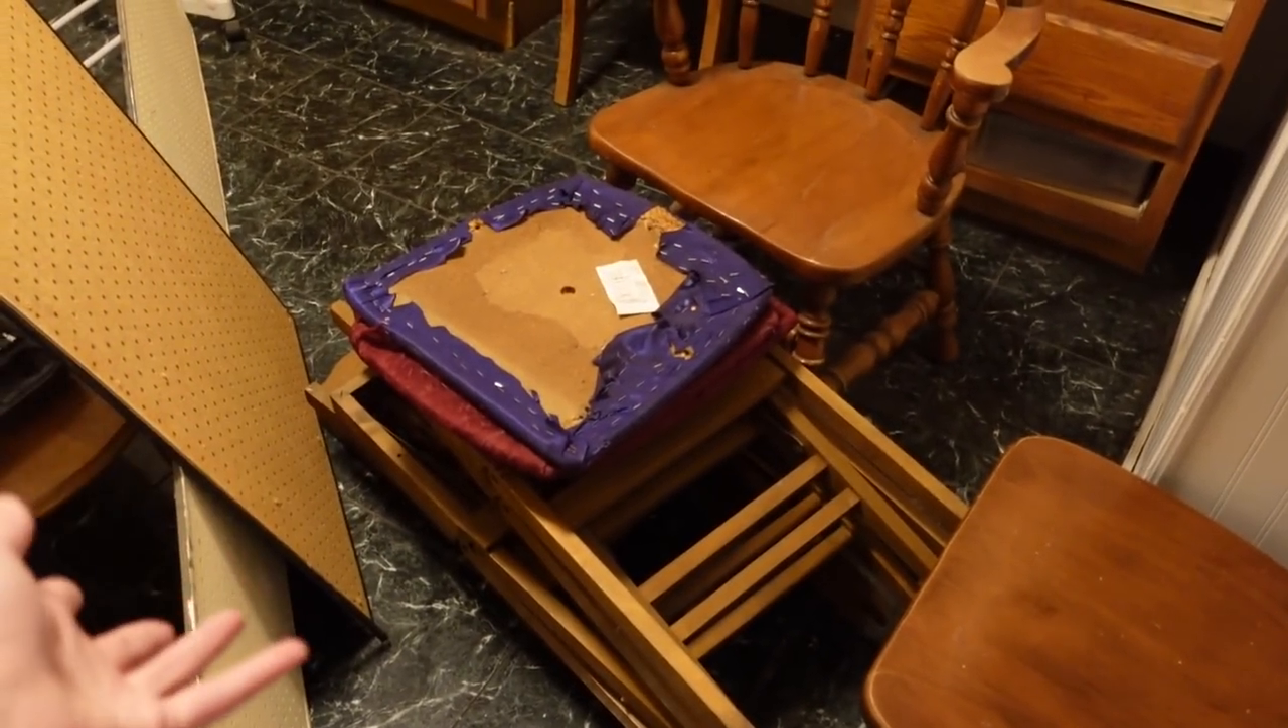The seats are not attached.